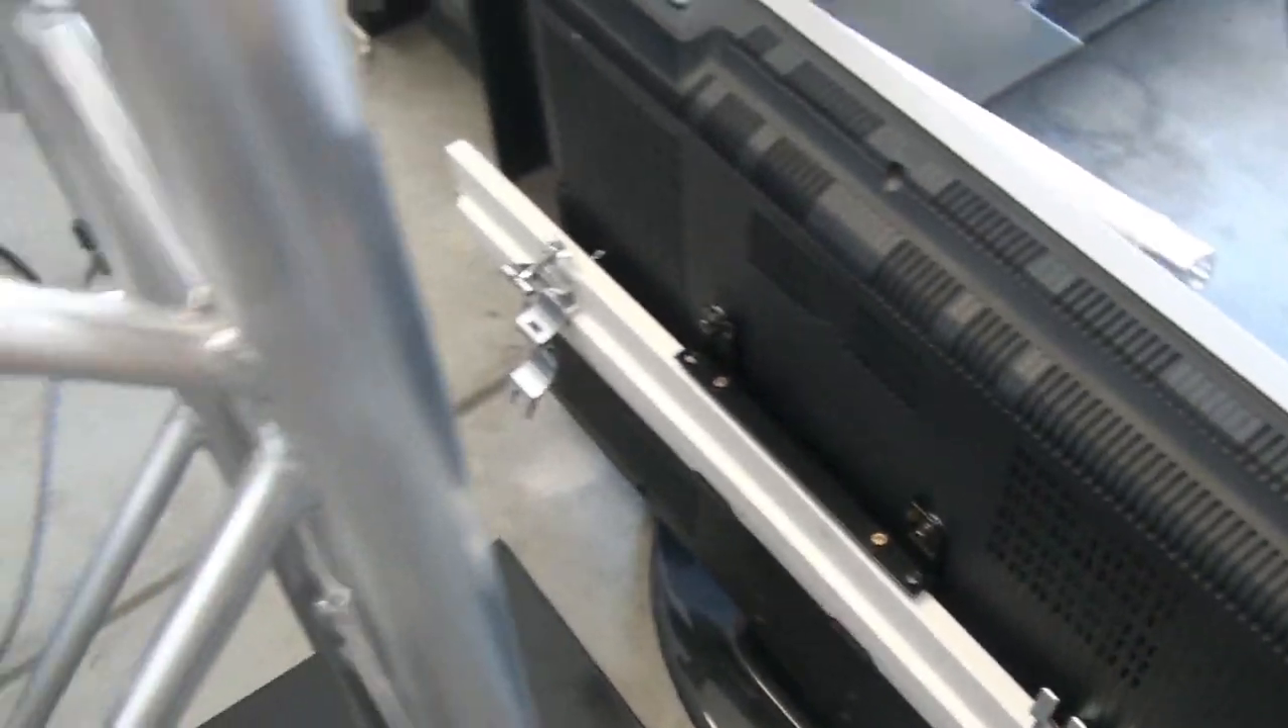I mounted the bracket on the back.